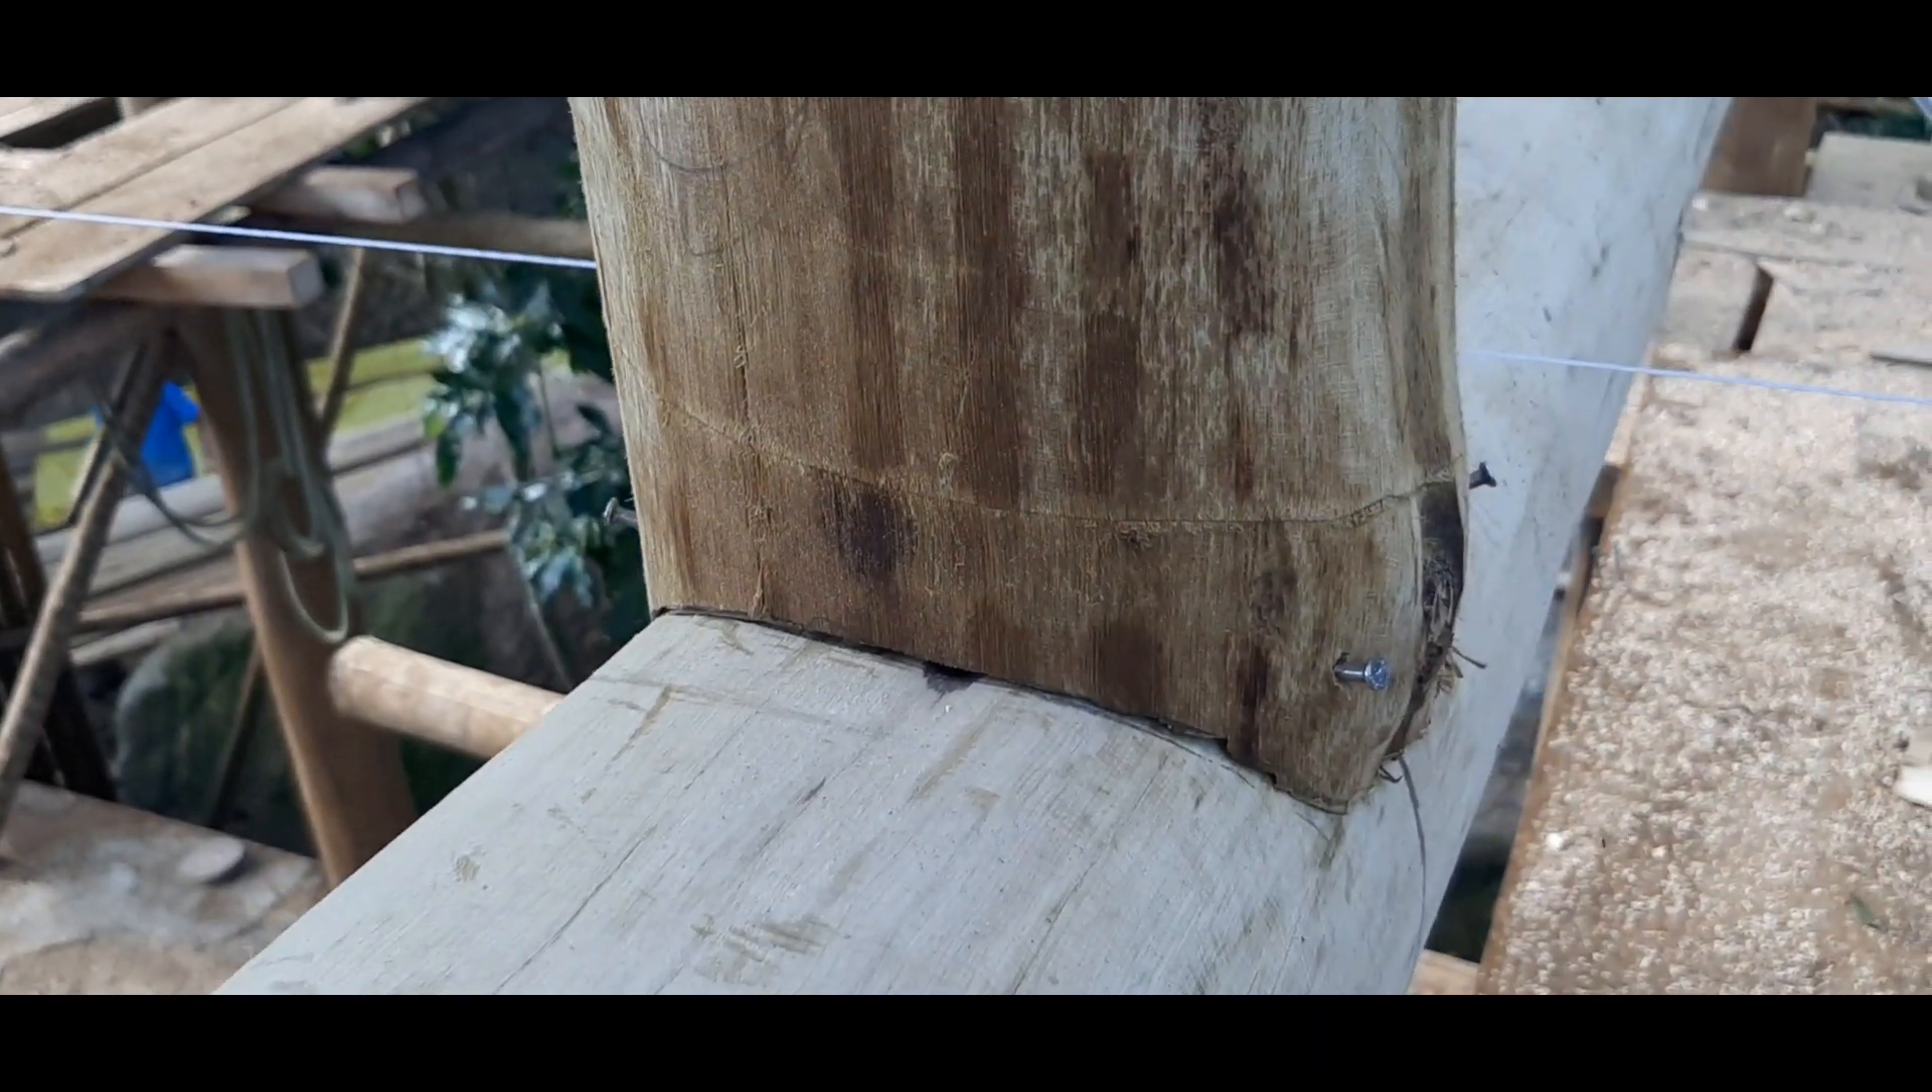O encaixe meia lua foi feito, ajustado no local, estão vendo?